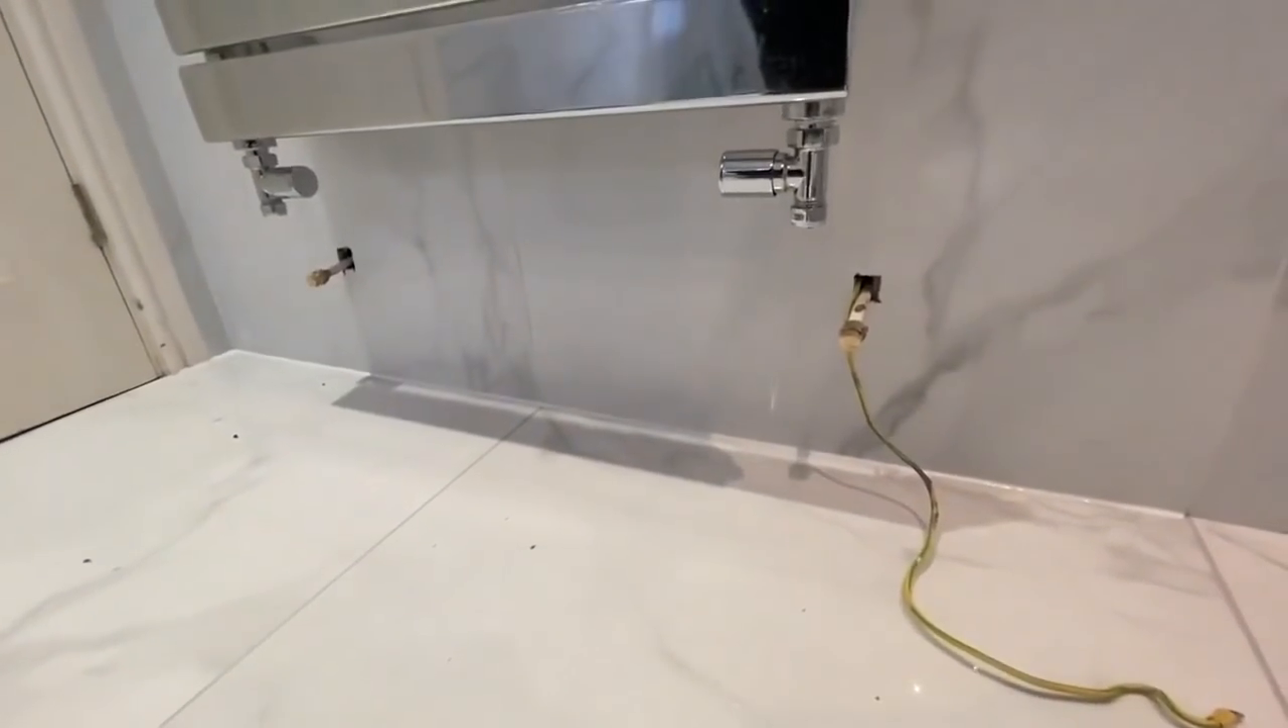We also got a new designer radiator which again needs to be connected you can see the pipes coming out of the wall here we need to connect that up.